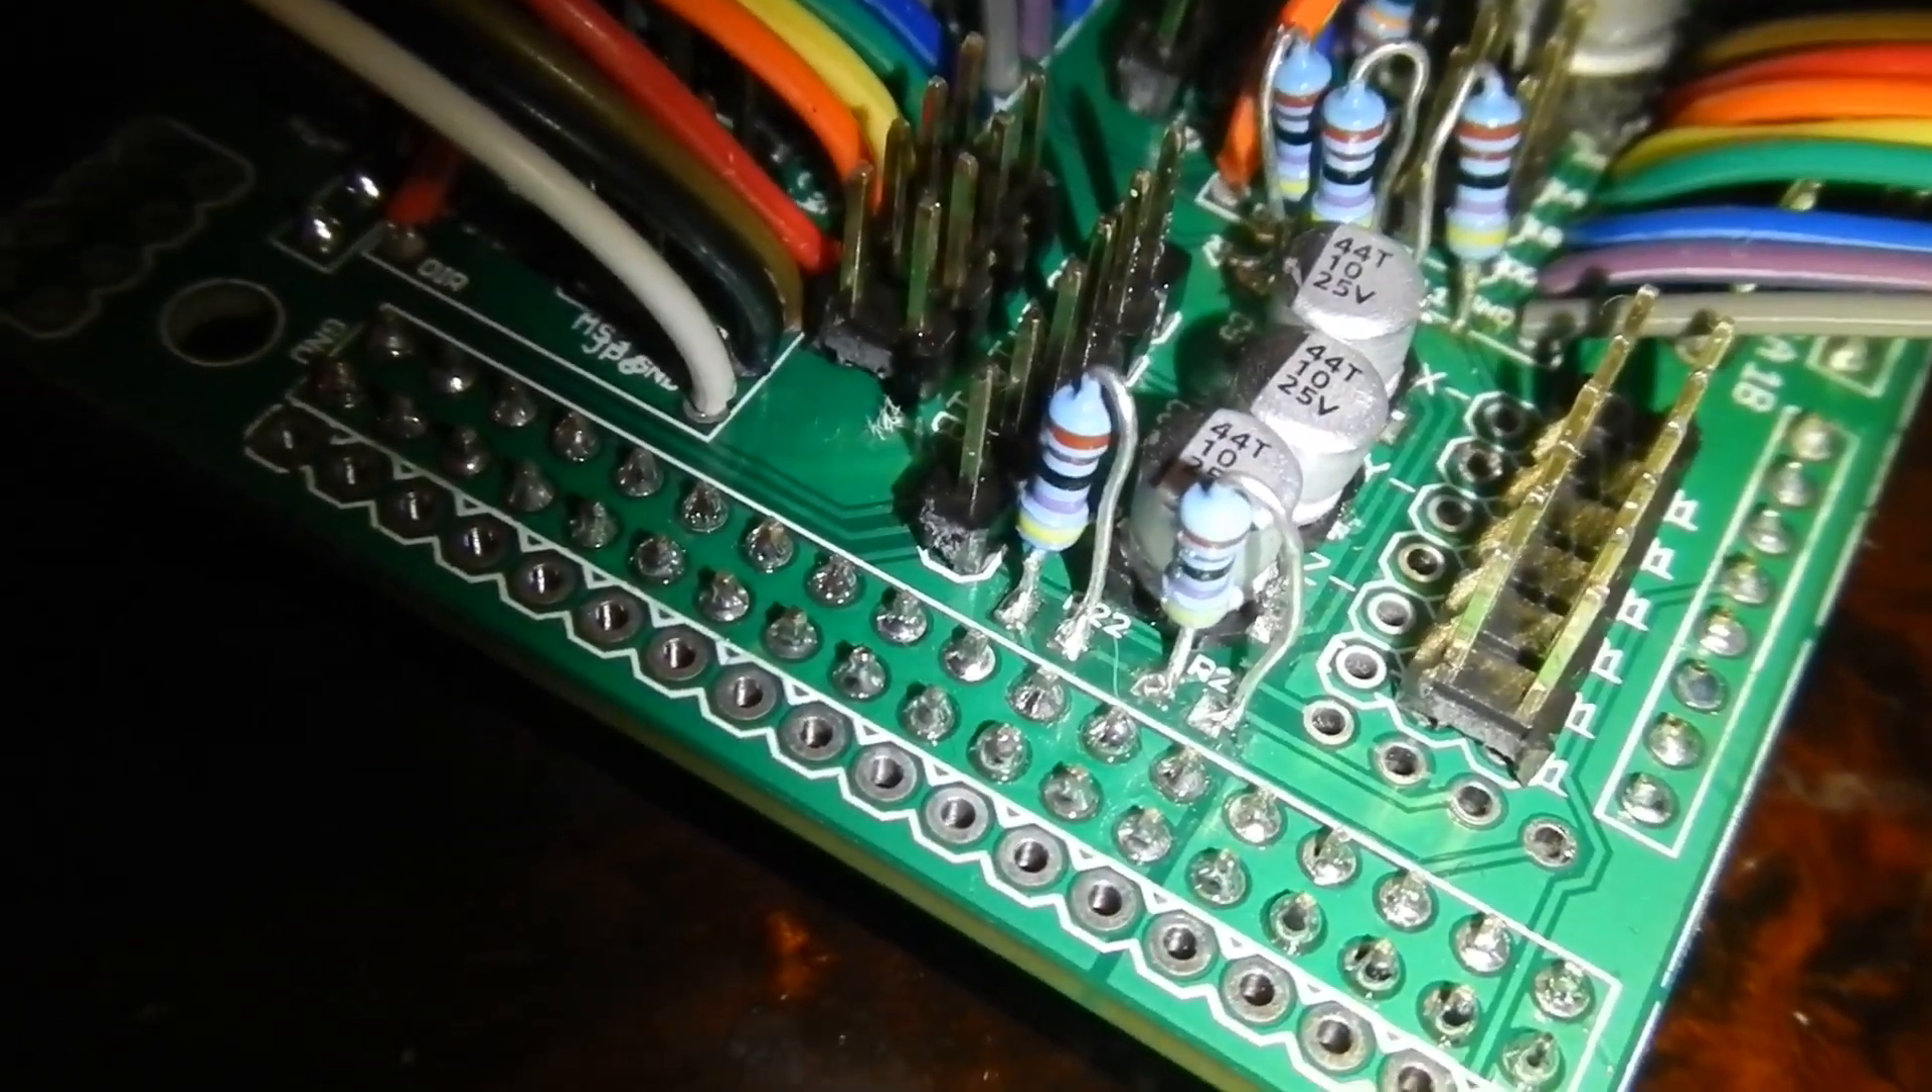And so as you can see I've done some very tricky soldering there and soldered in regular resistors on the SMD pads.